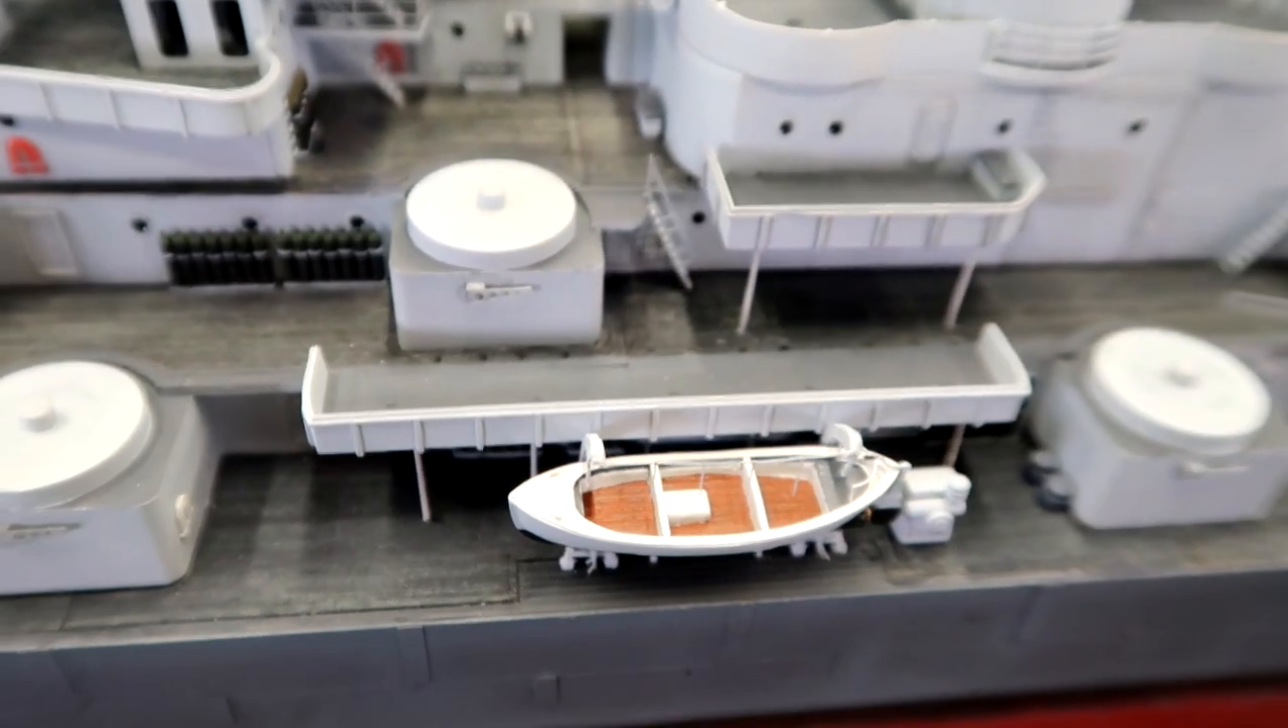On the port side the other captain's gig is installed.